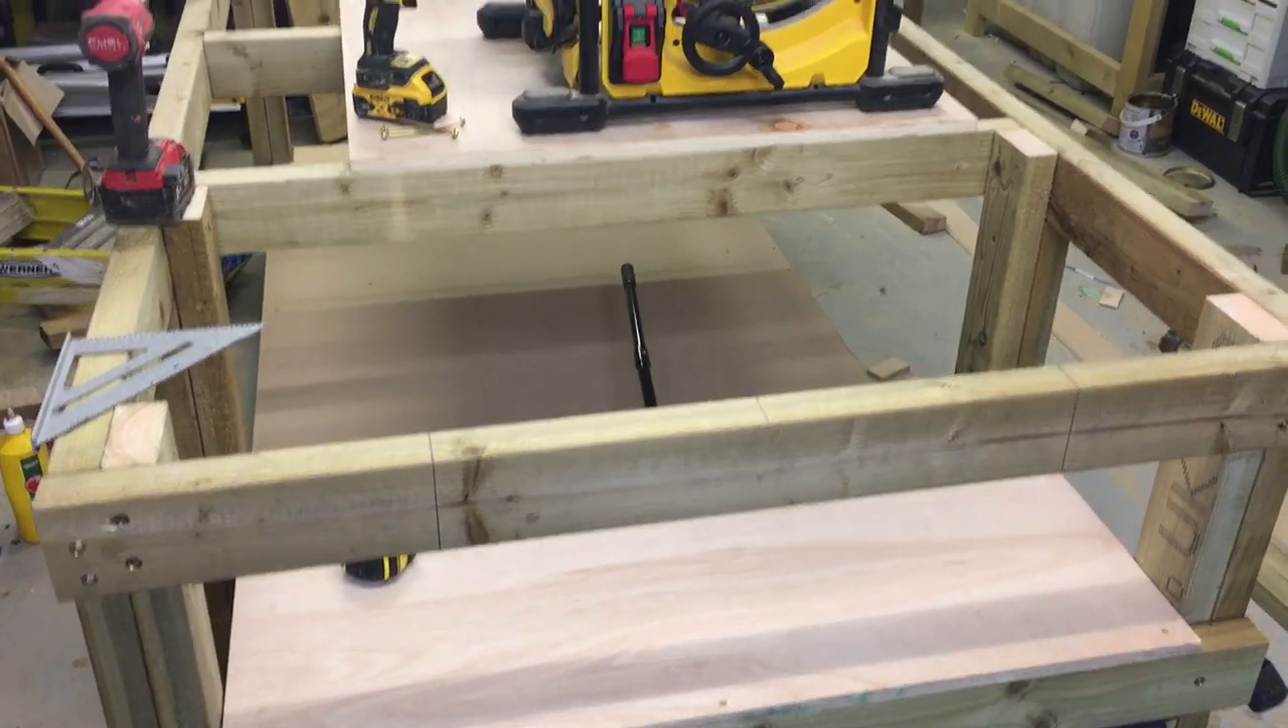All right guys I just I've got the shelf in roughly where I think it should be.